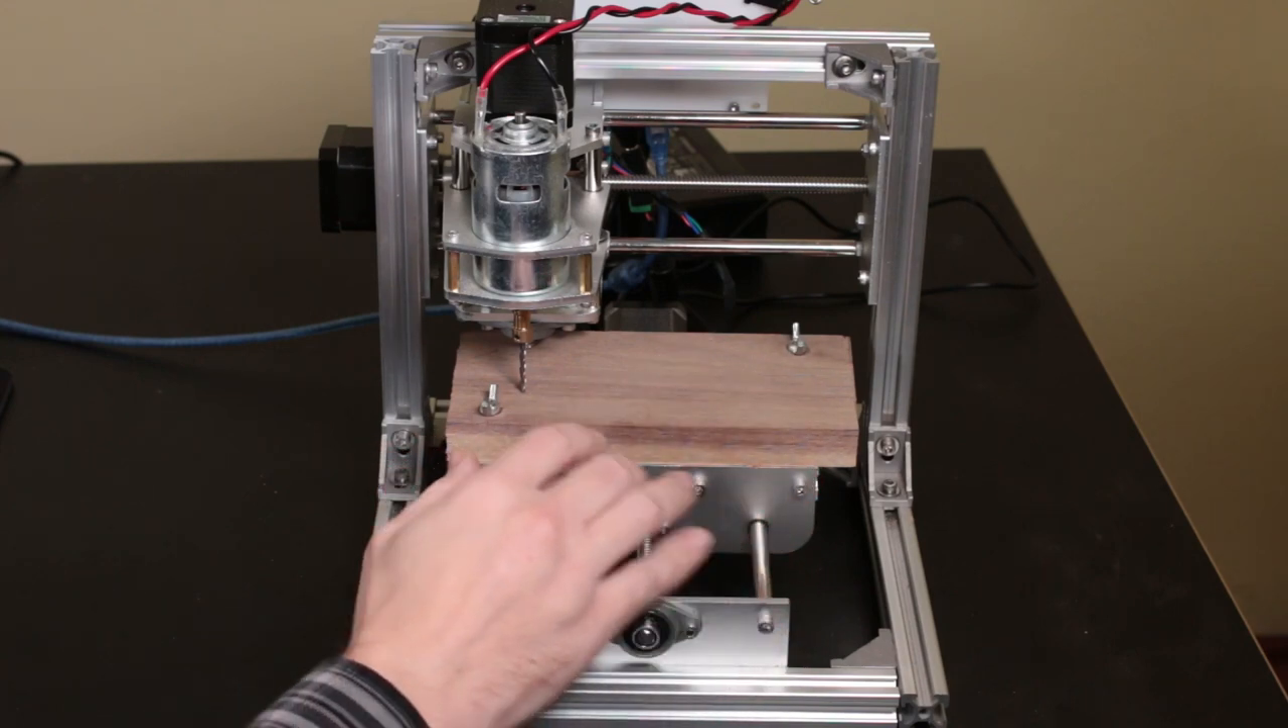I've got my walnut stock board securely attached to the machine with the metal hardware.